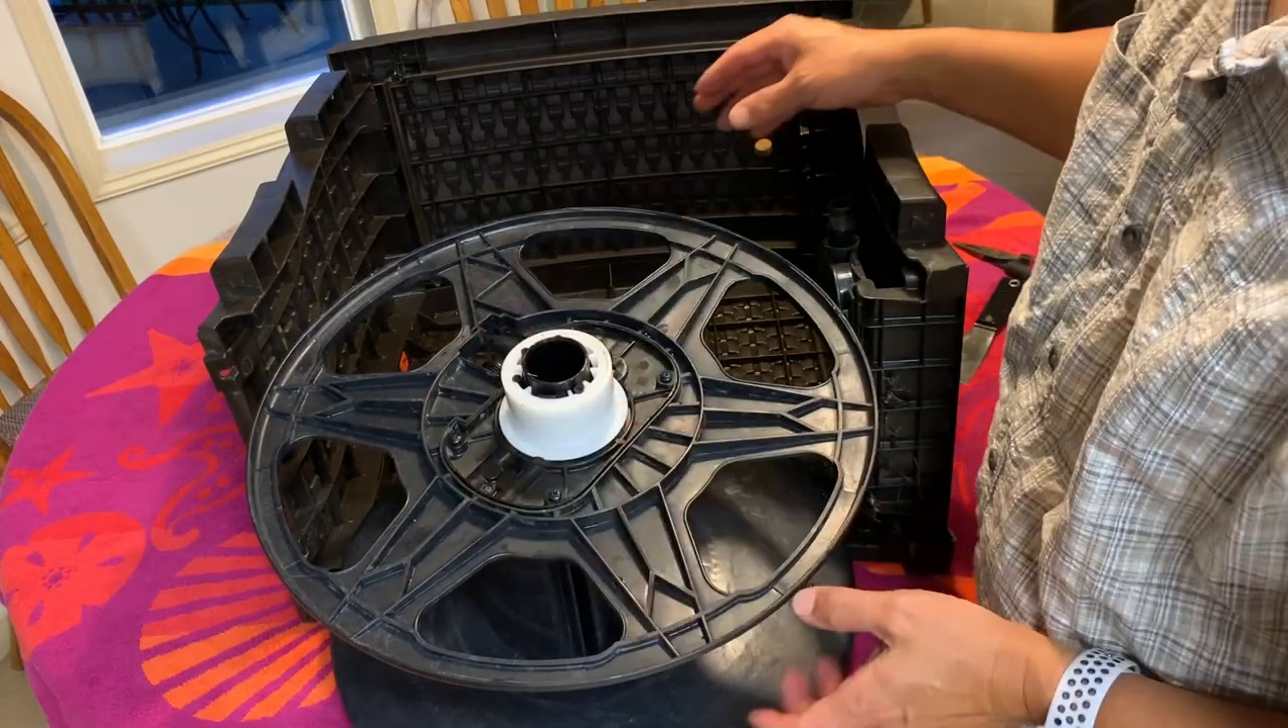We have this bearing that fits over the top with the shoulder up against the spool.